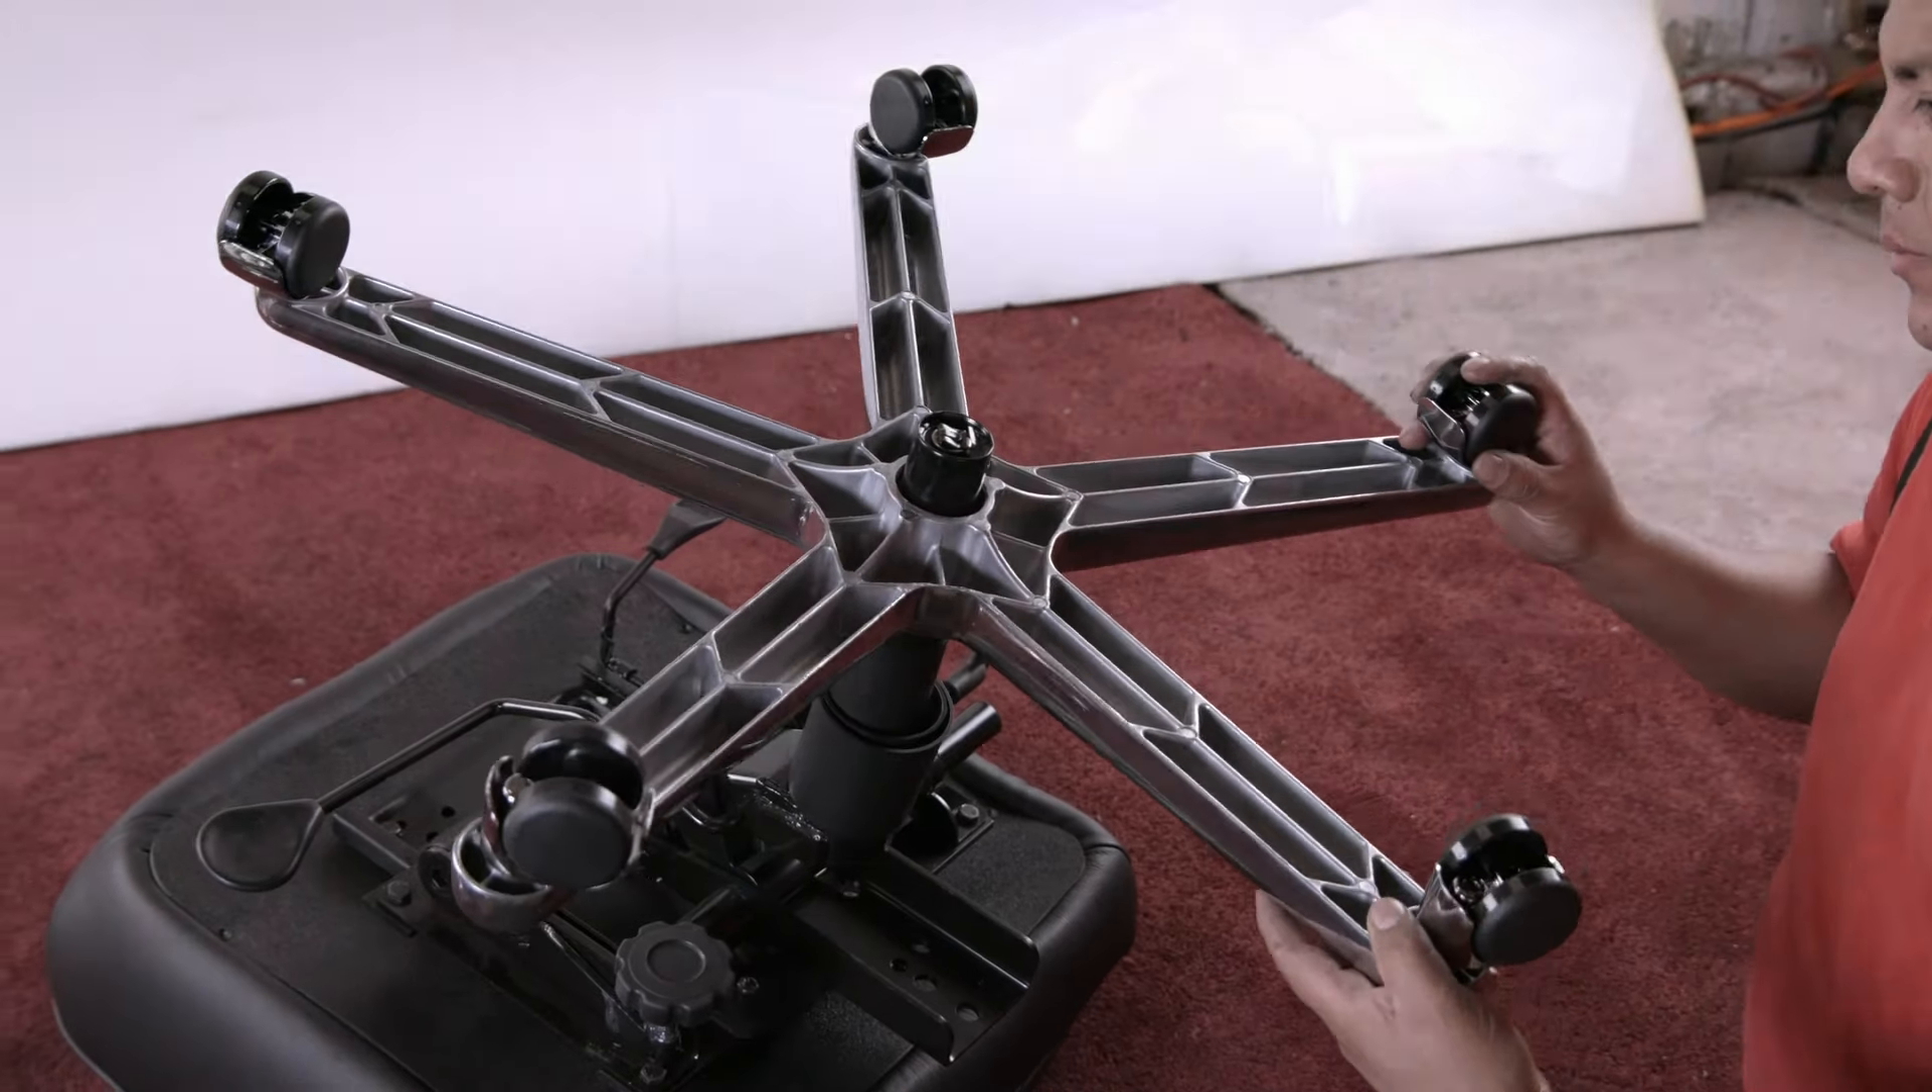Attached to the cylinder is the chair's aluminium base, into which the casters are snapped into place.